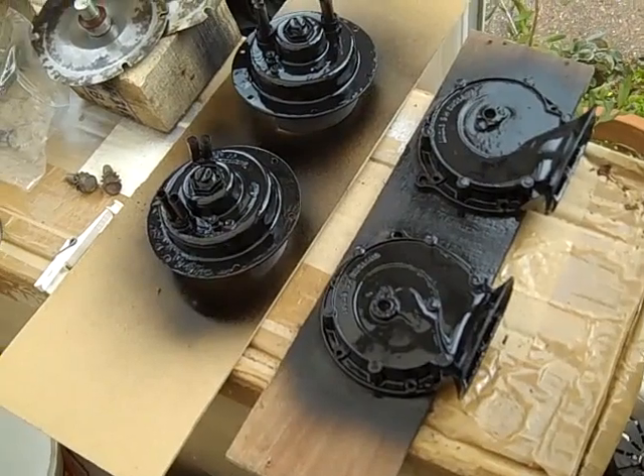So I've separated the front and rear of the horn and they've all been painted up and we've got the two diaphragms there which have actually been cleaned up as best they can.